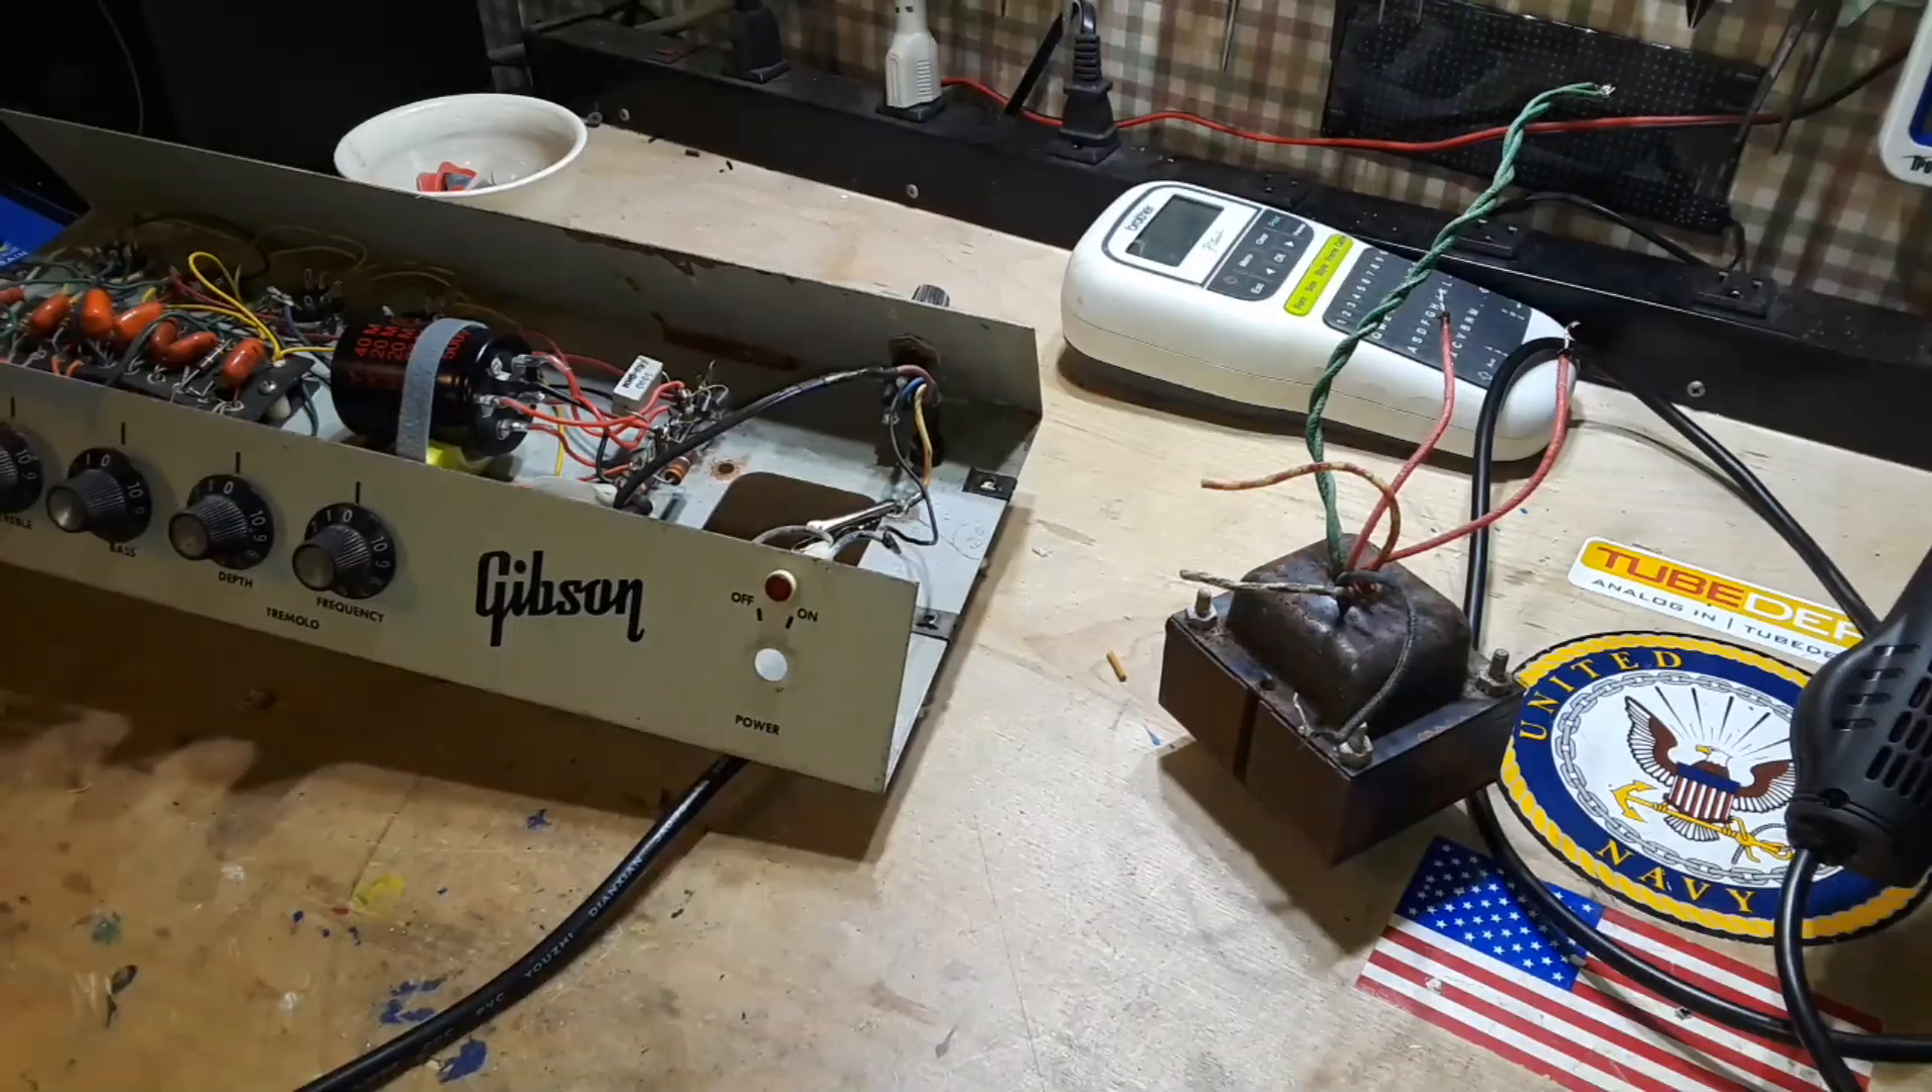Alright, so we got the transformer out.